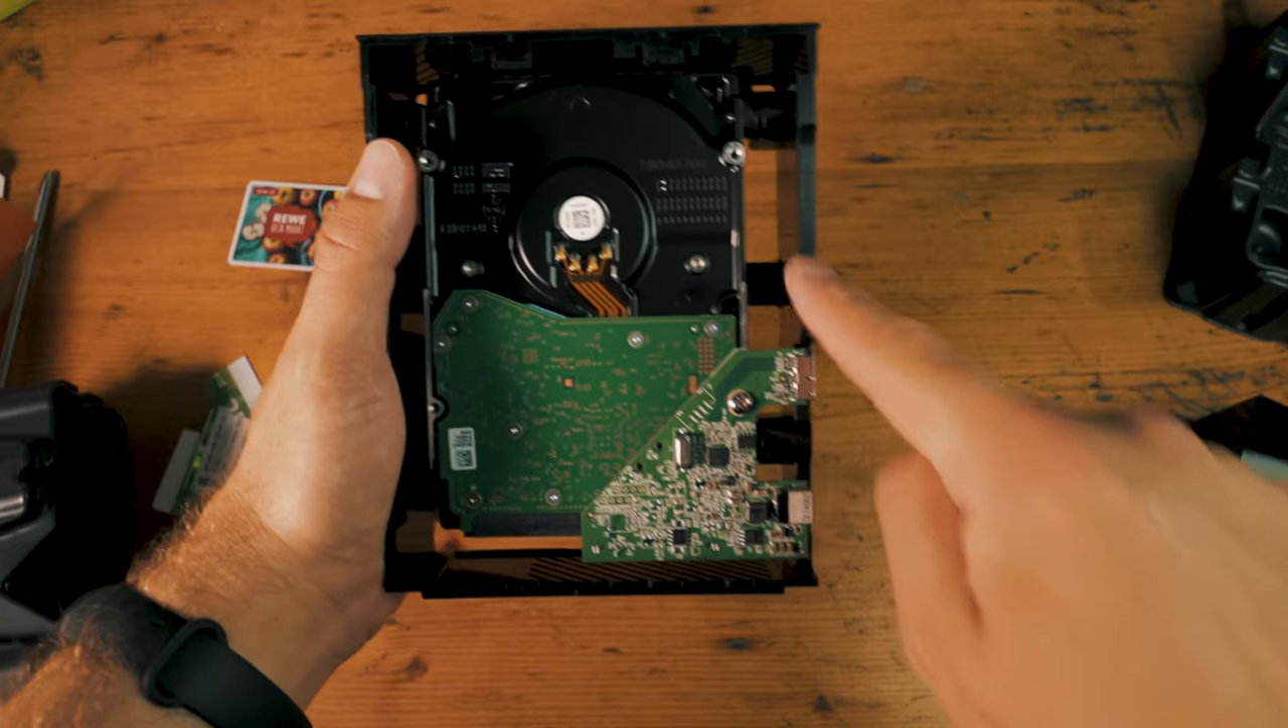And if you look at it like this there's one side where these connectors are and there's a little bit of a bigger gap than on the left side.